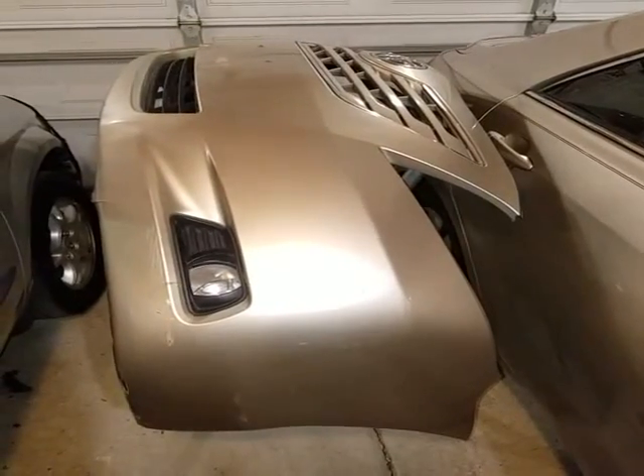Okay so here's the bumper cover removed.